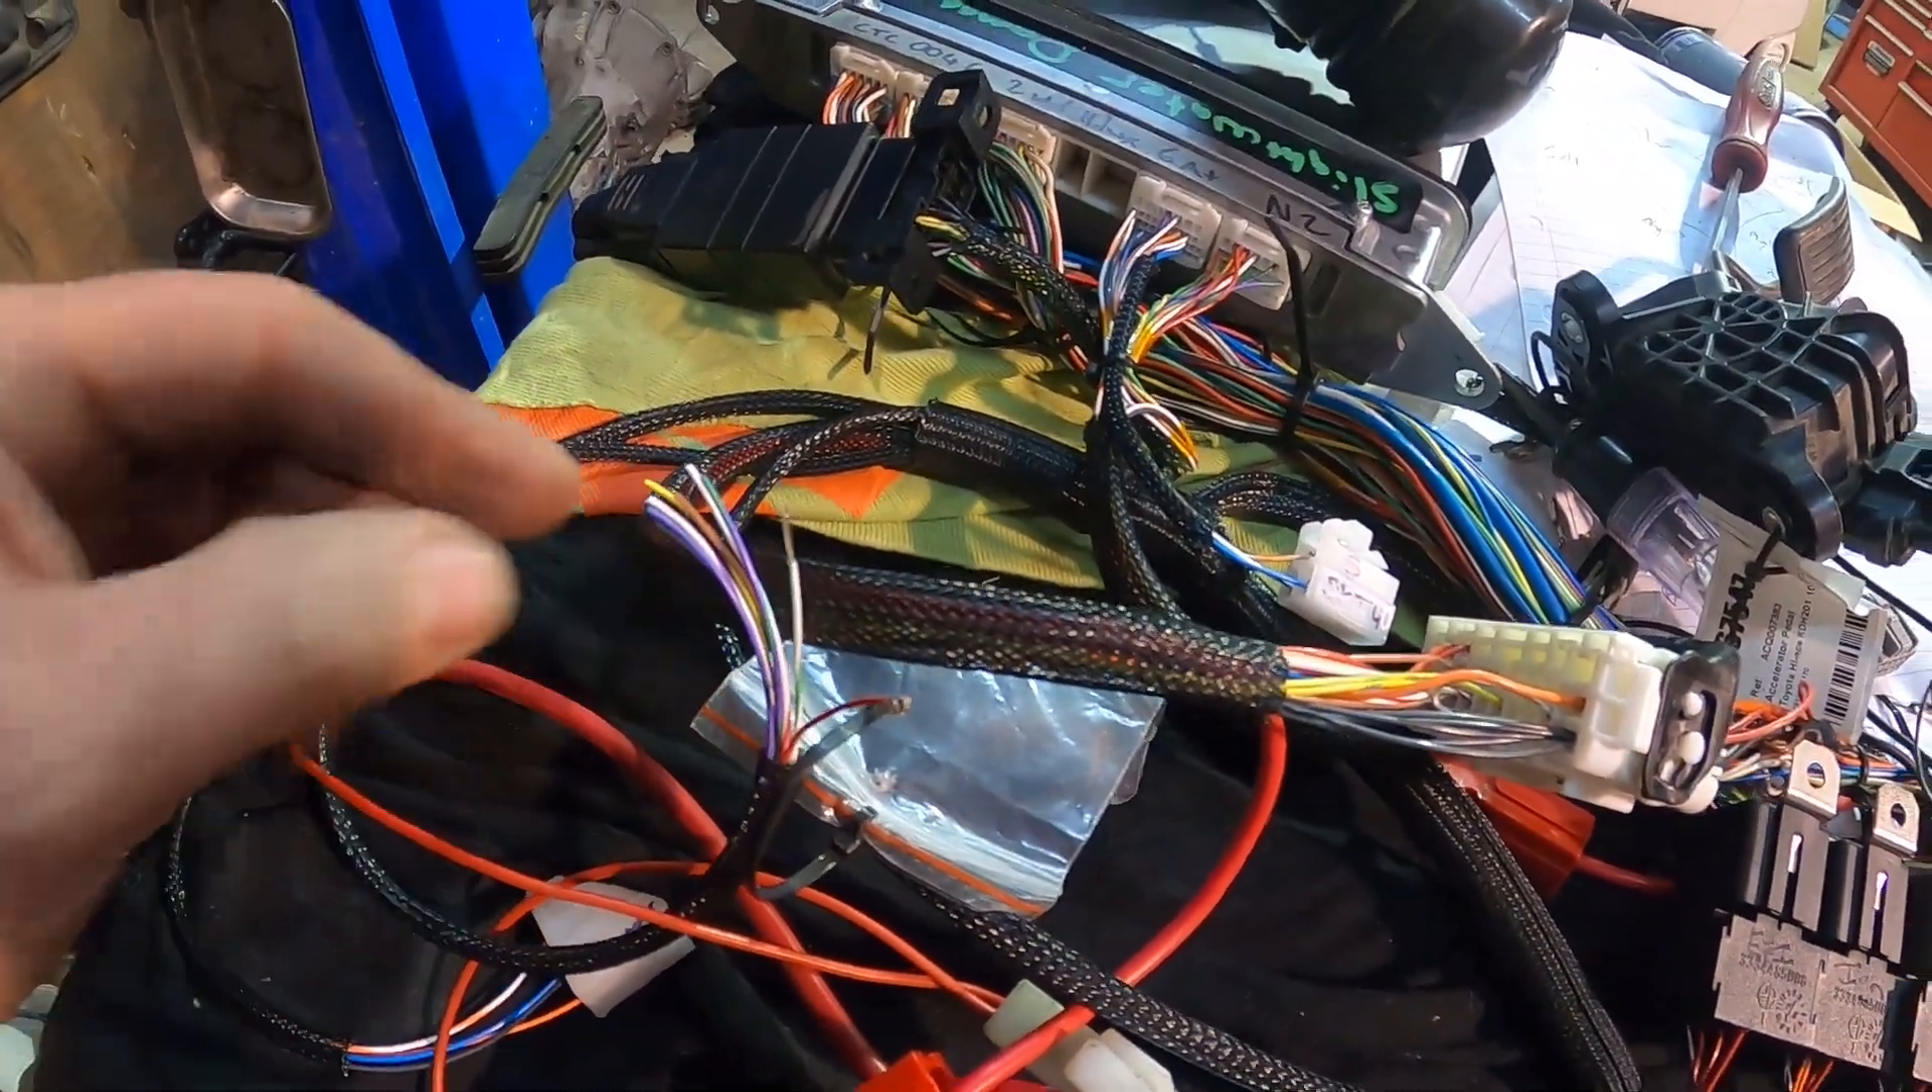Over here we've got some wires that that need to be attached.